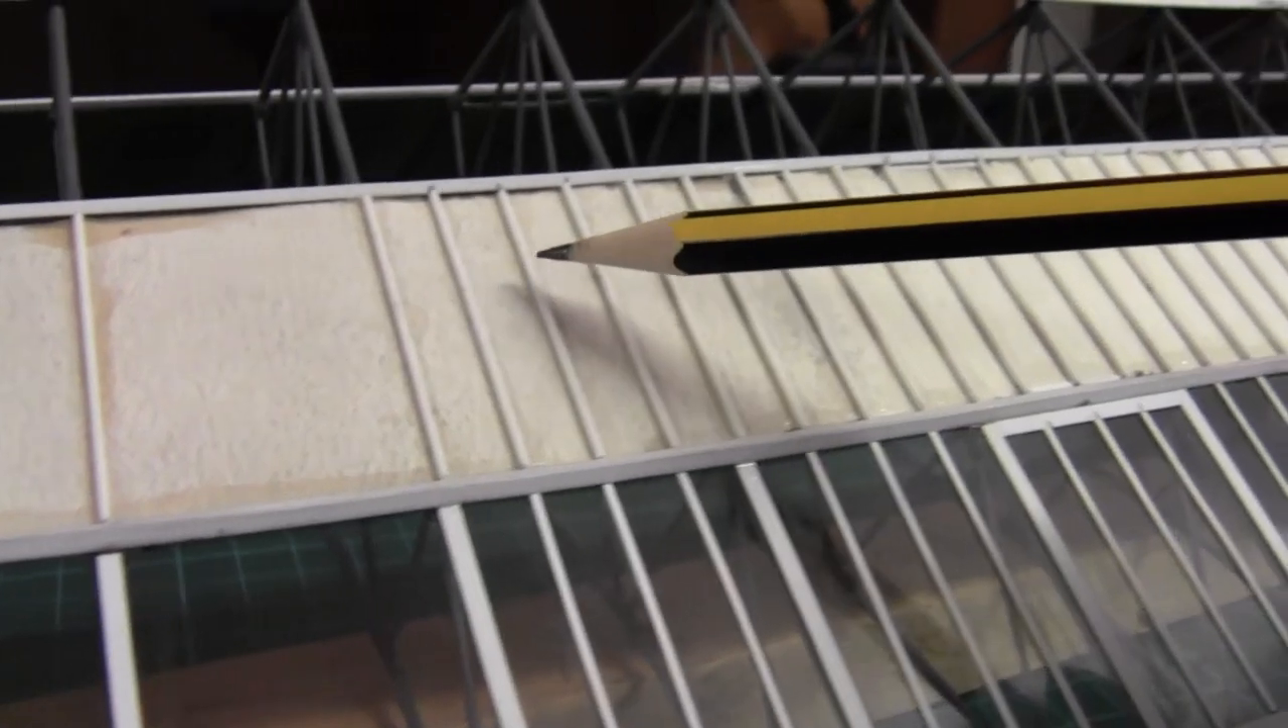The progress so far is I have now made a start on the cladding using some 0 .8 round plastic strip and rodding to create a detail on the cladding as well as I'm going along.